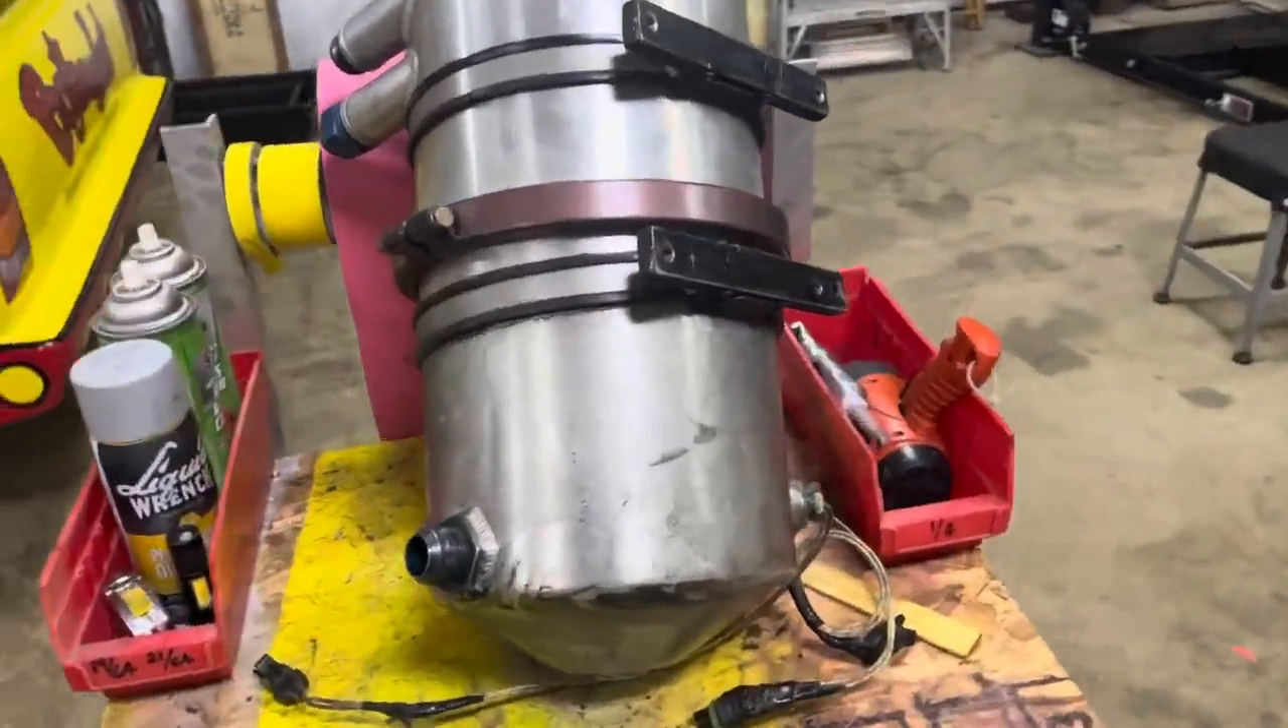Well, we've got the oil tank out.